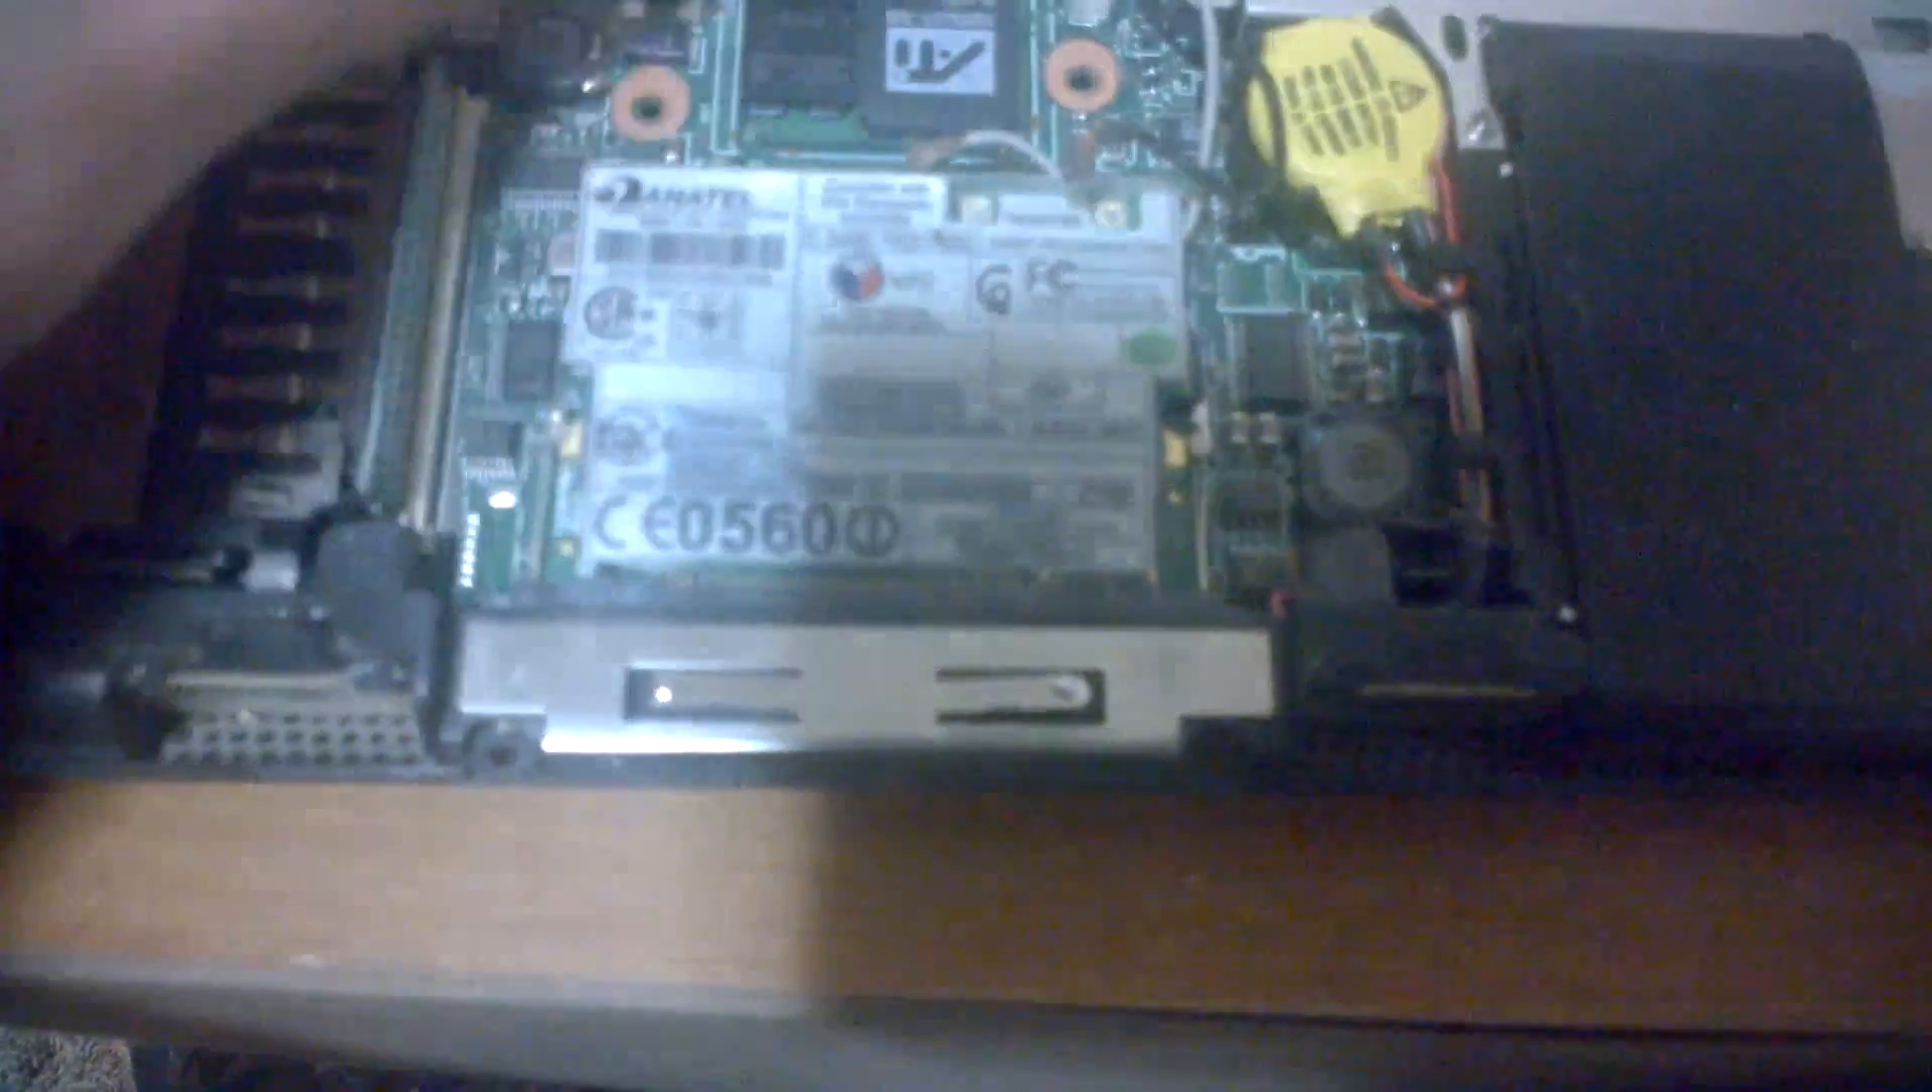So now you can see we have access to our Wi-Fi card here.